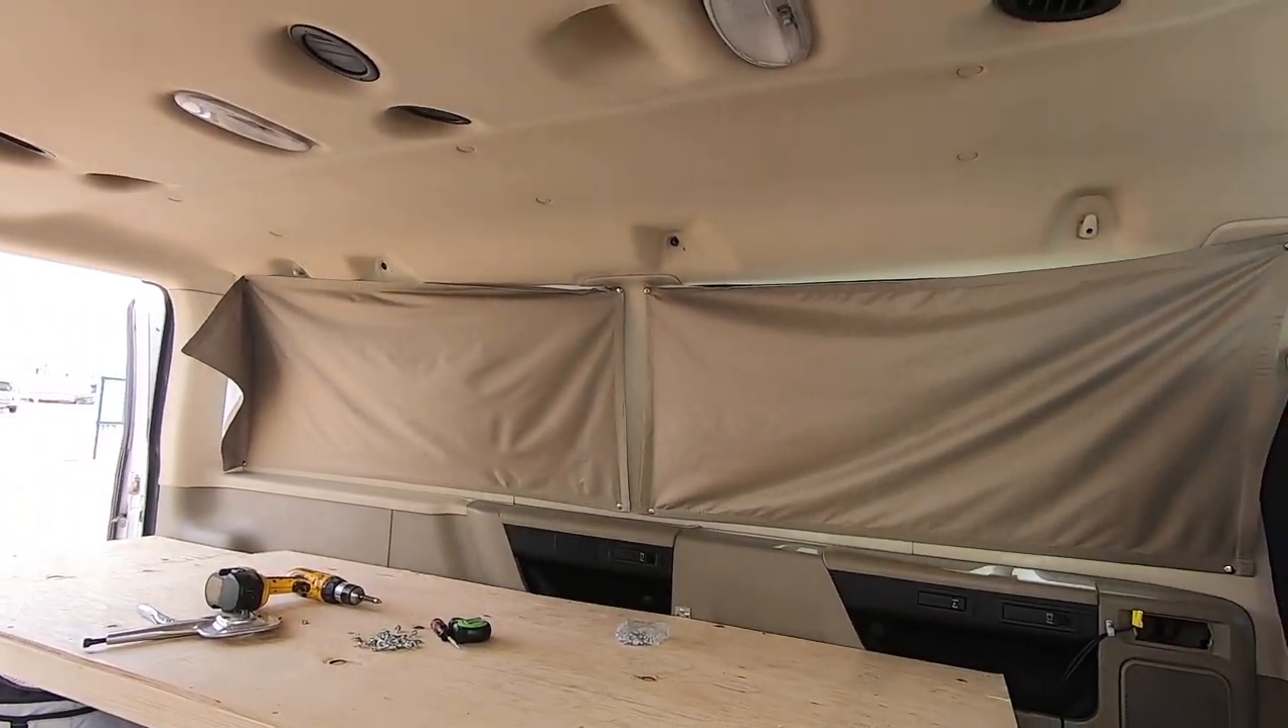Curtains are up. Window tint is next.